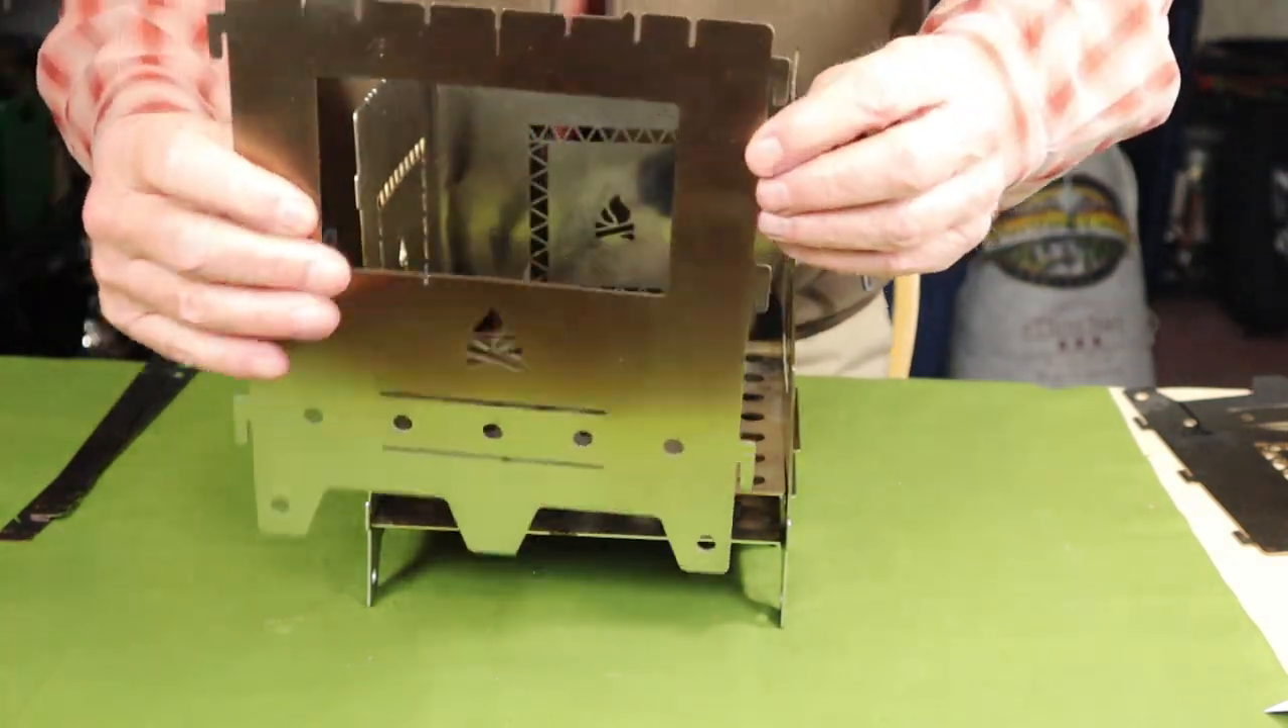All right, so I've got everything except the front piece on.